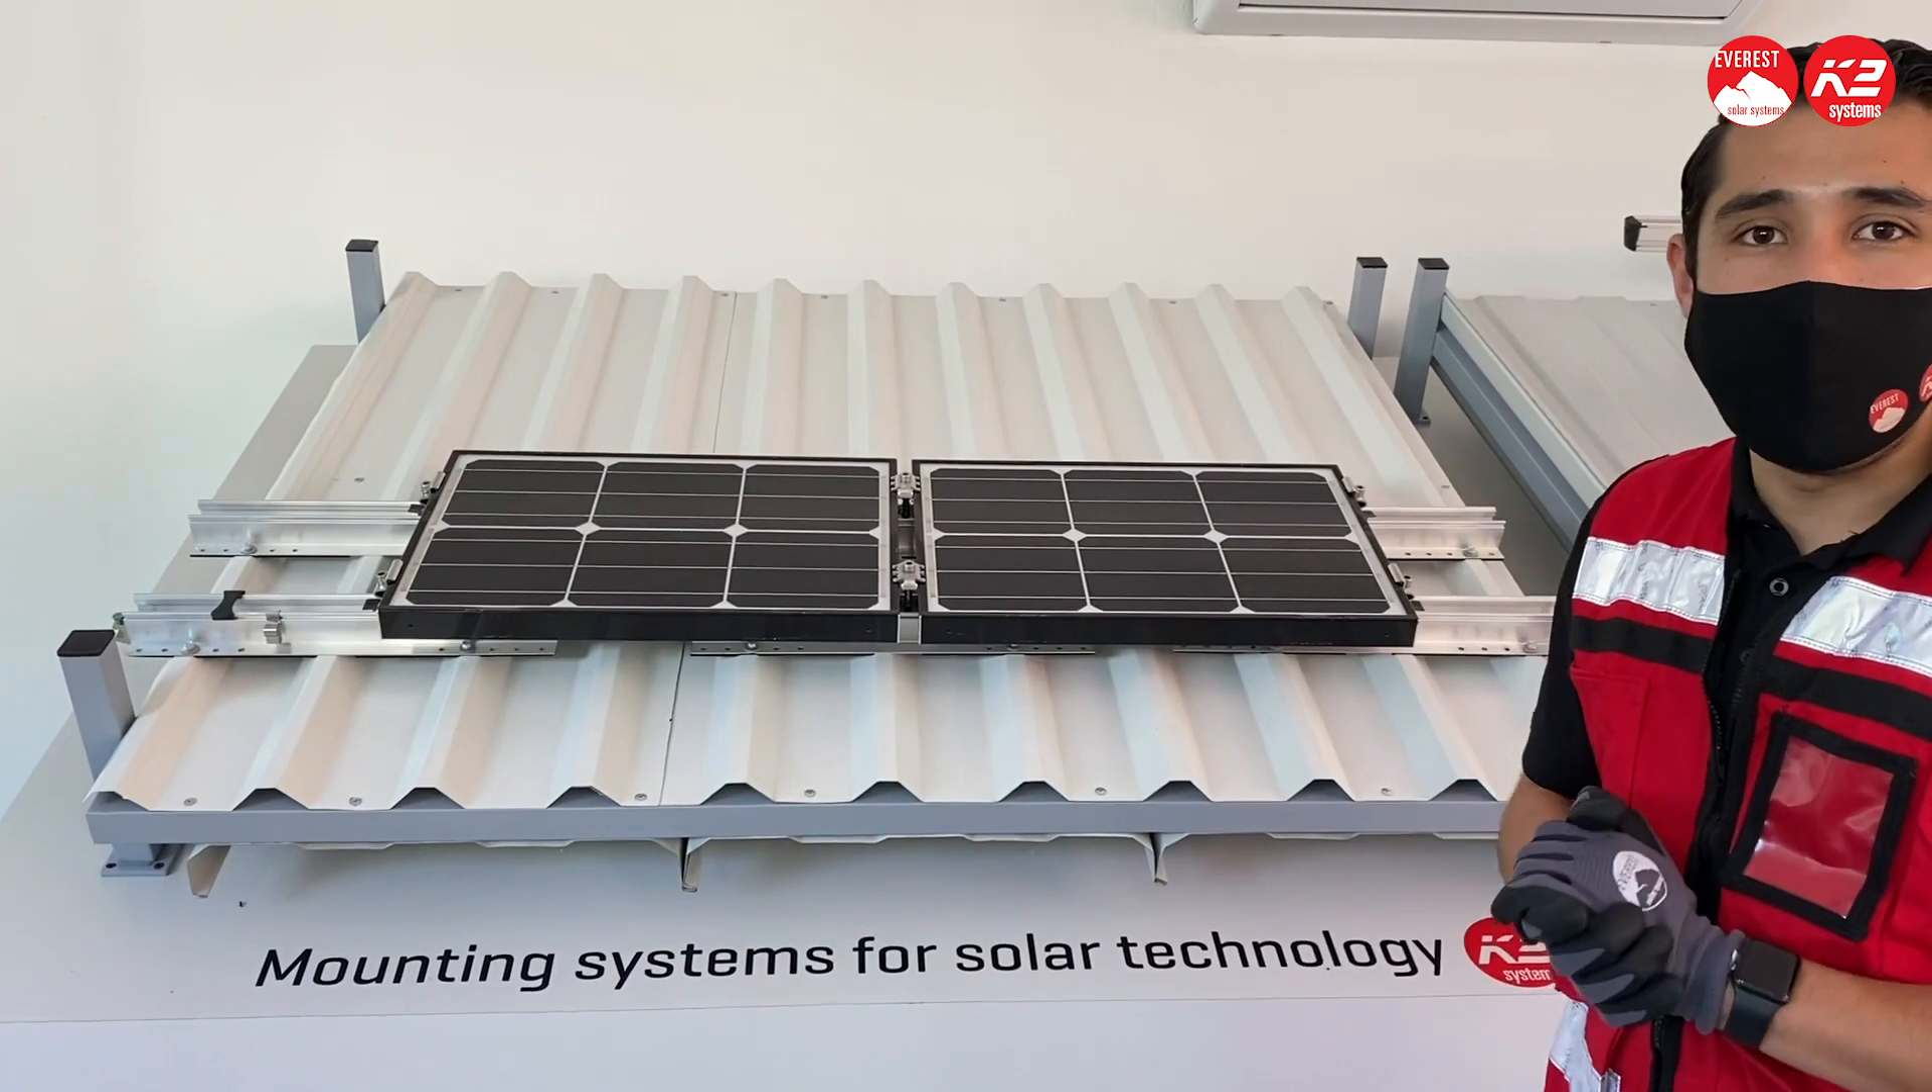Ya podemos observar nuestro sistema mini riel terminado e instalado.